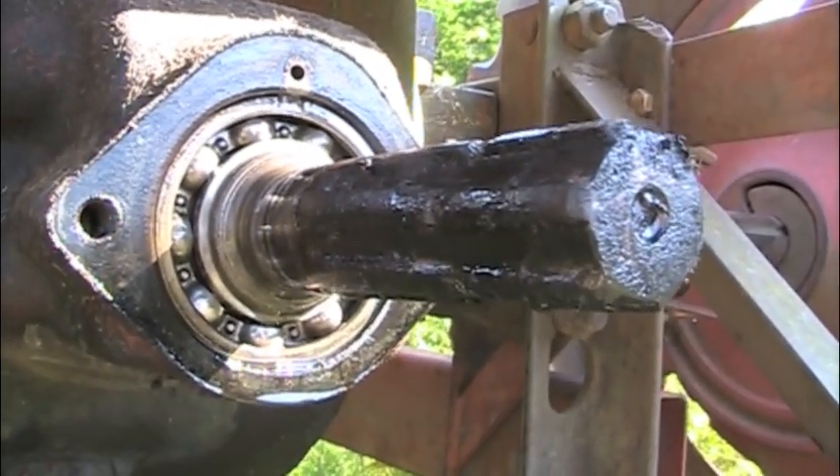Here's the PTO on the tractor with the cover off of it.